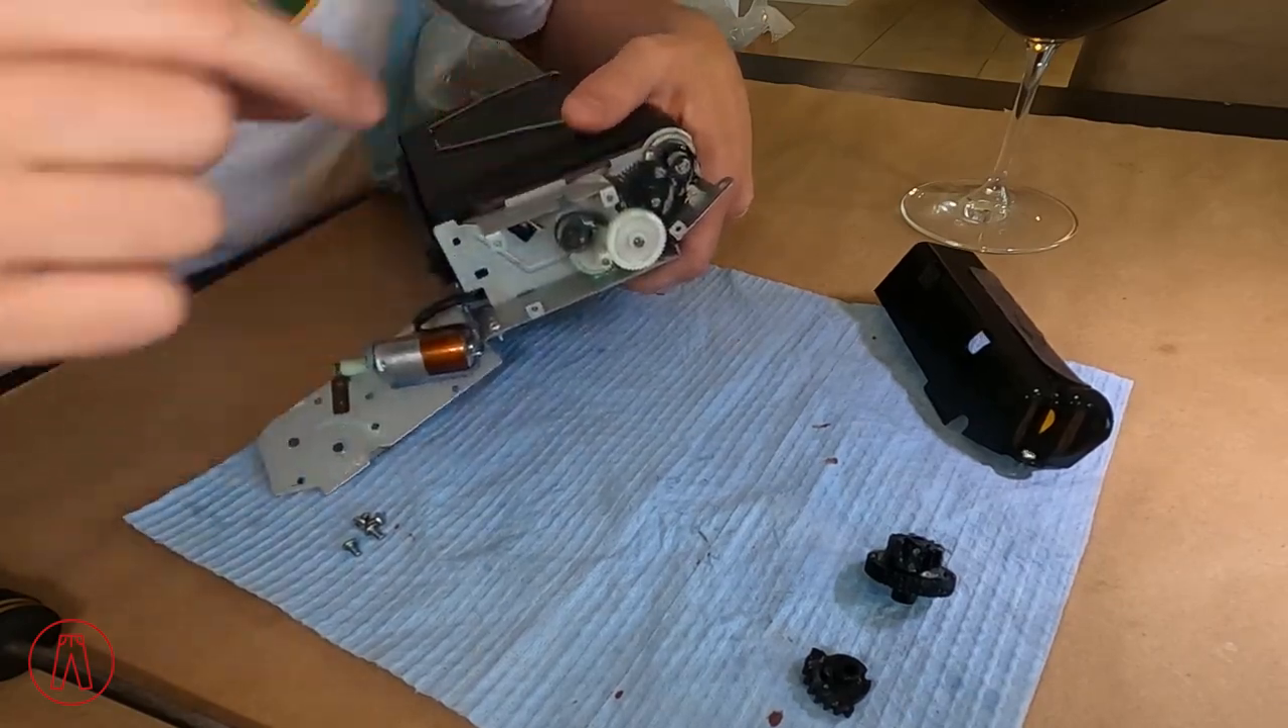So once the pressure is released from there, you can just pull this out and then the panel with the motor on it is released. And we have all of our gears exposed.